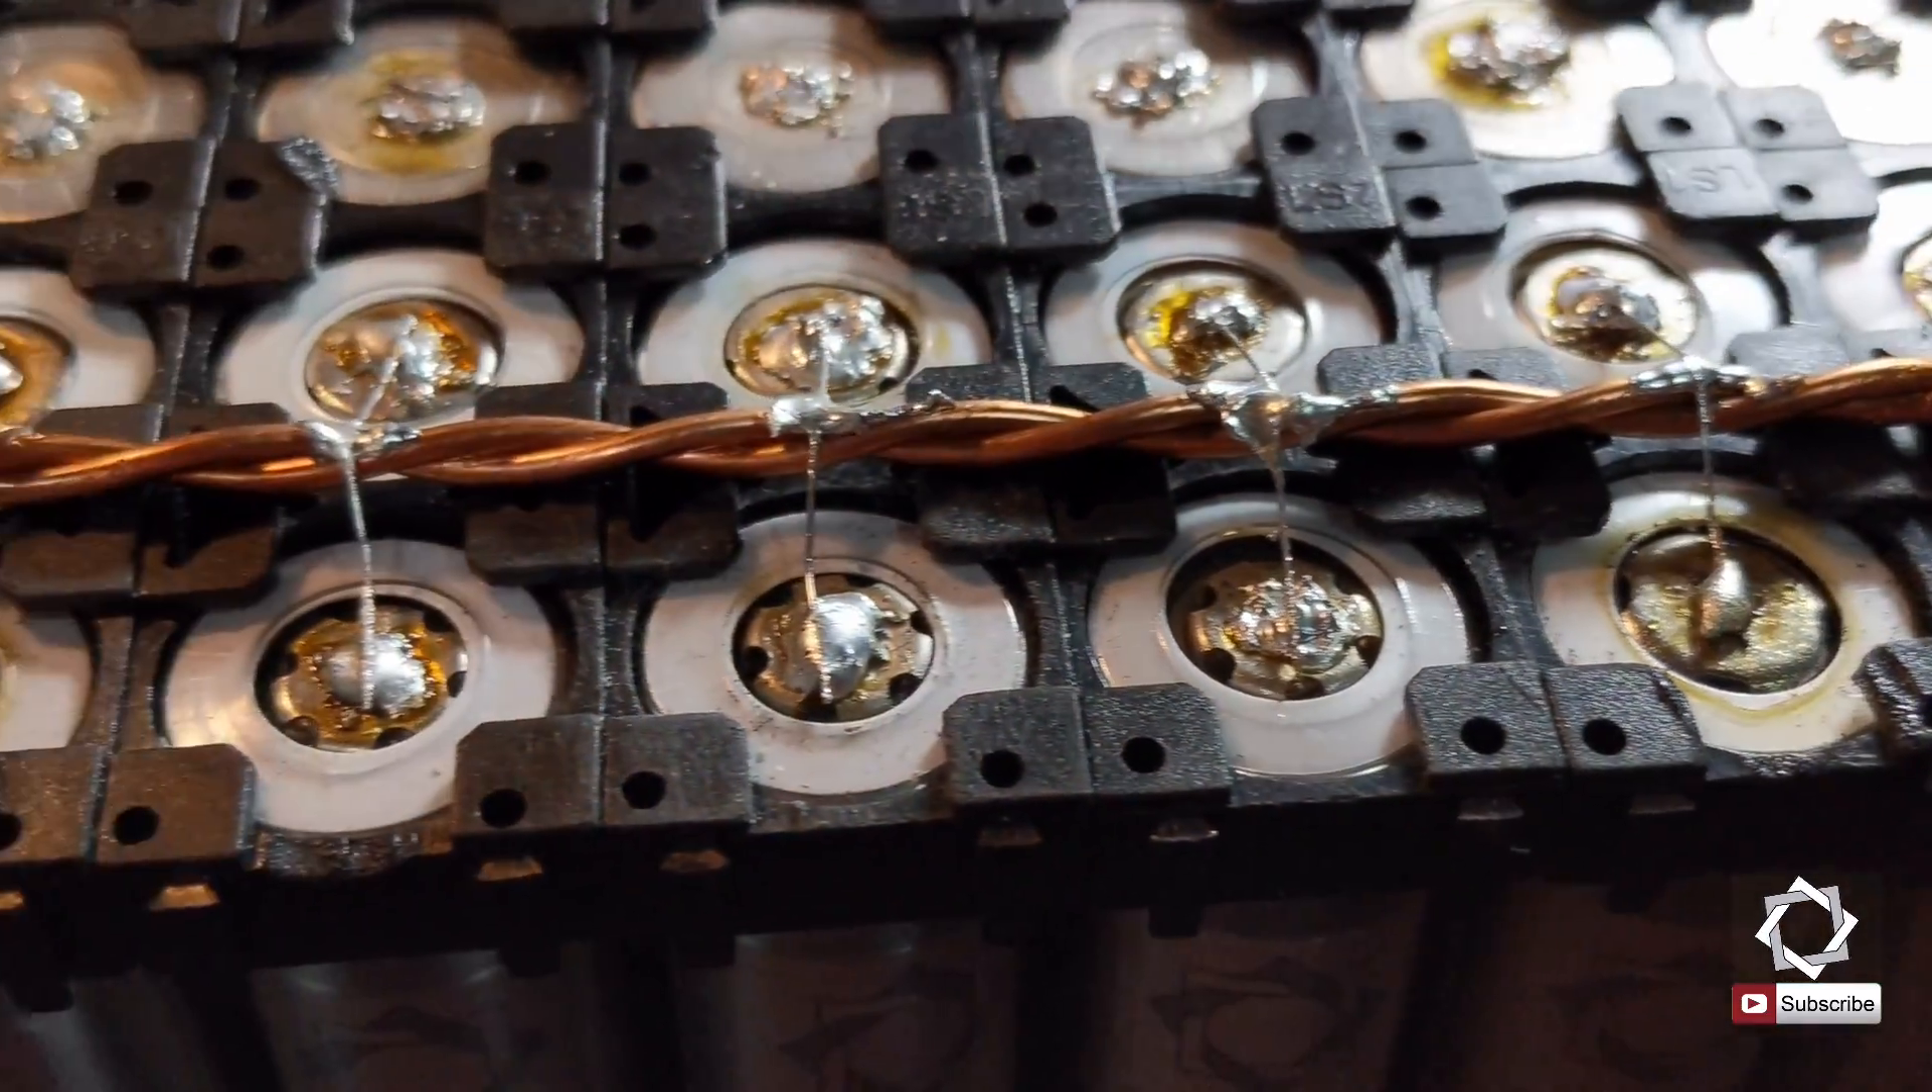So, there's what the bus bar looks like after the fuse has been soldered to the bus bar and to each of the cells.